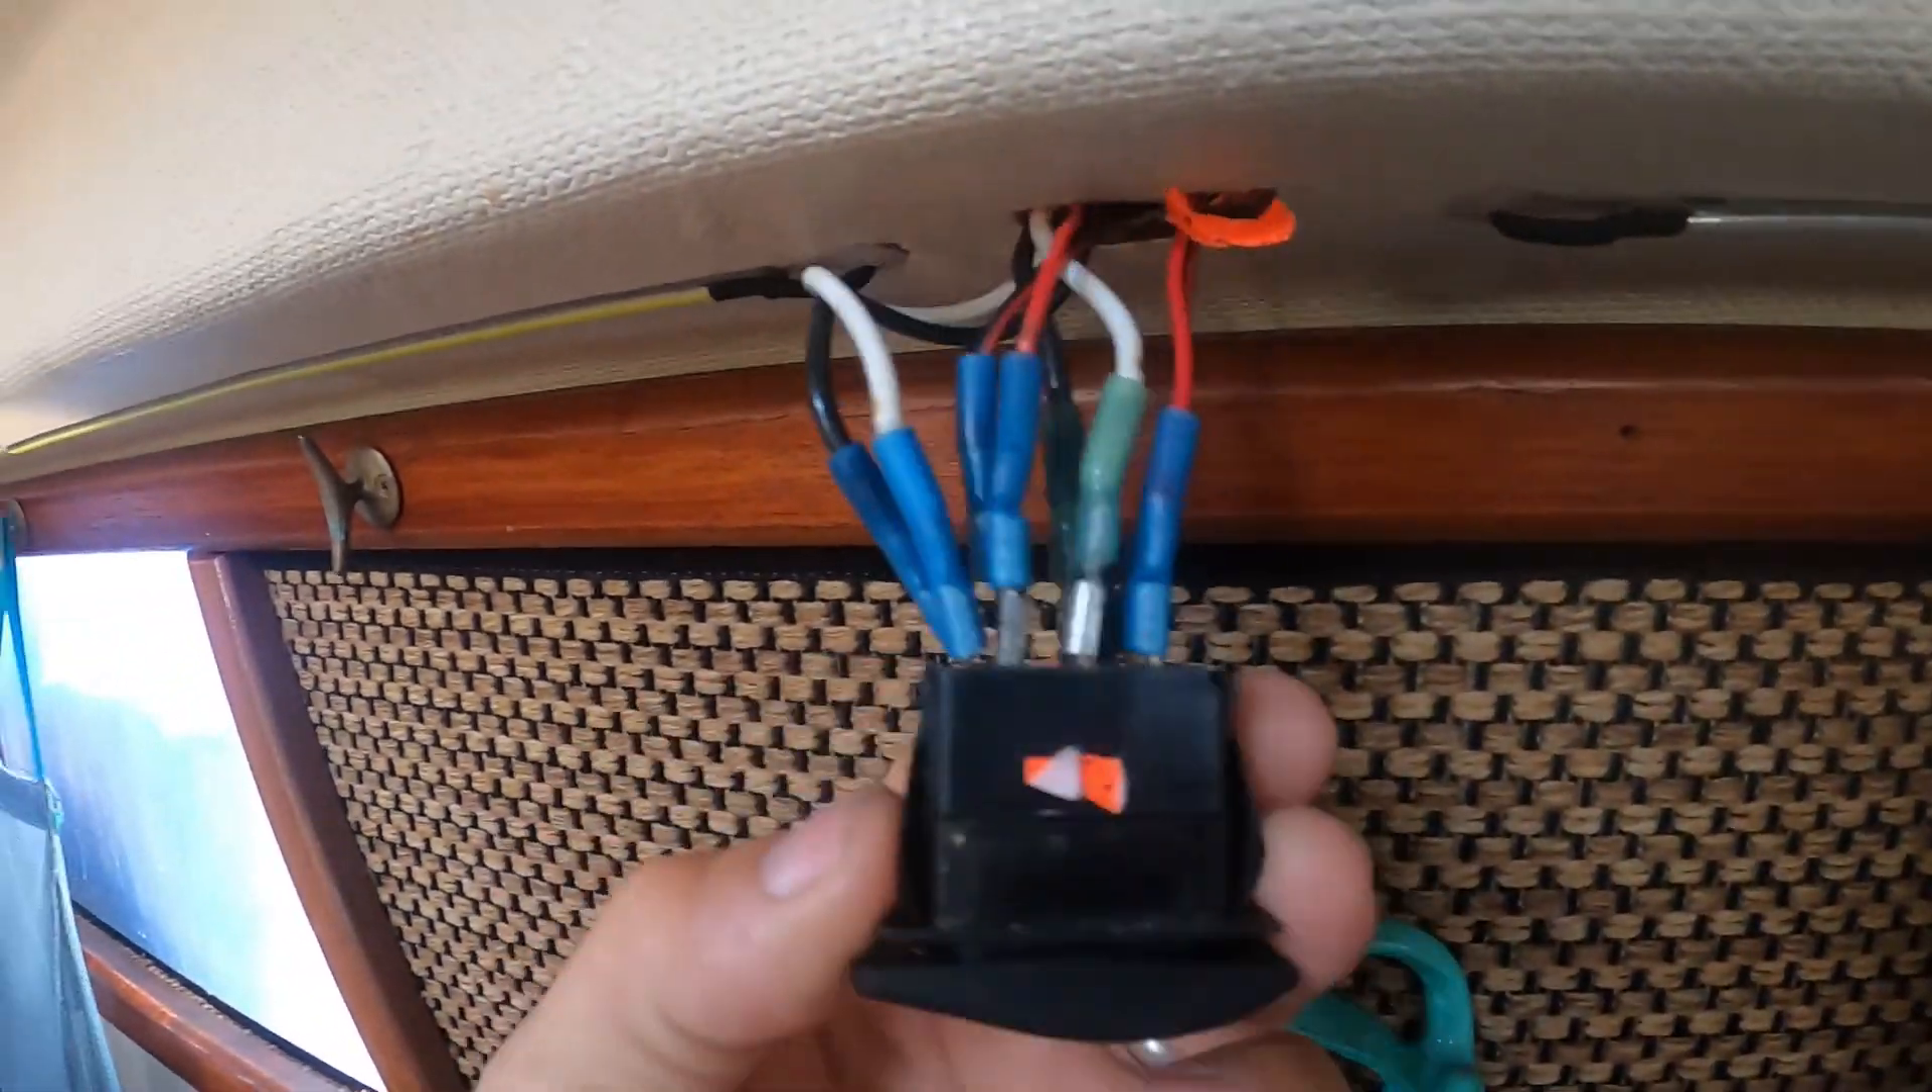And so I've got my switch wired up. I've got my ground on one side and my hot all on the other.